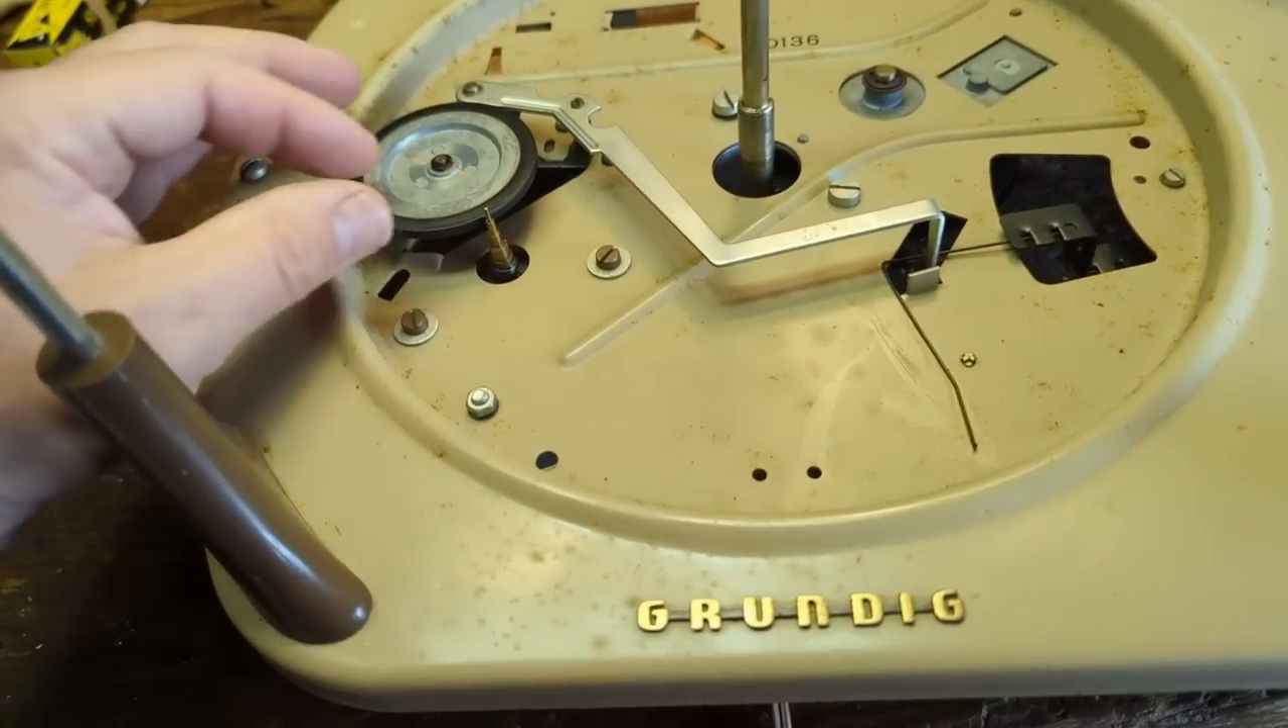All right, so I took the platter off.